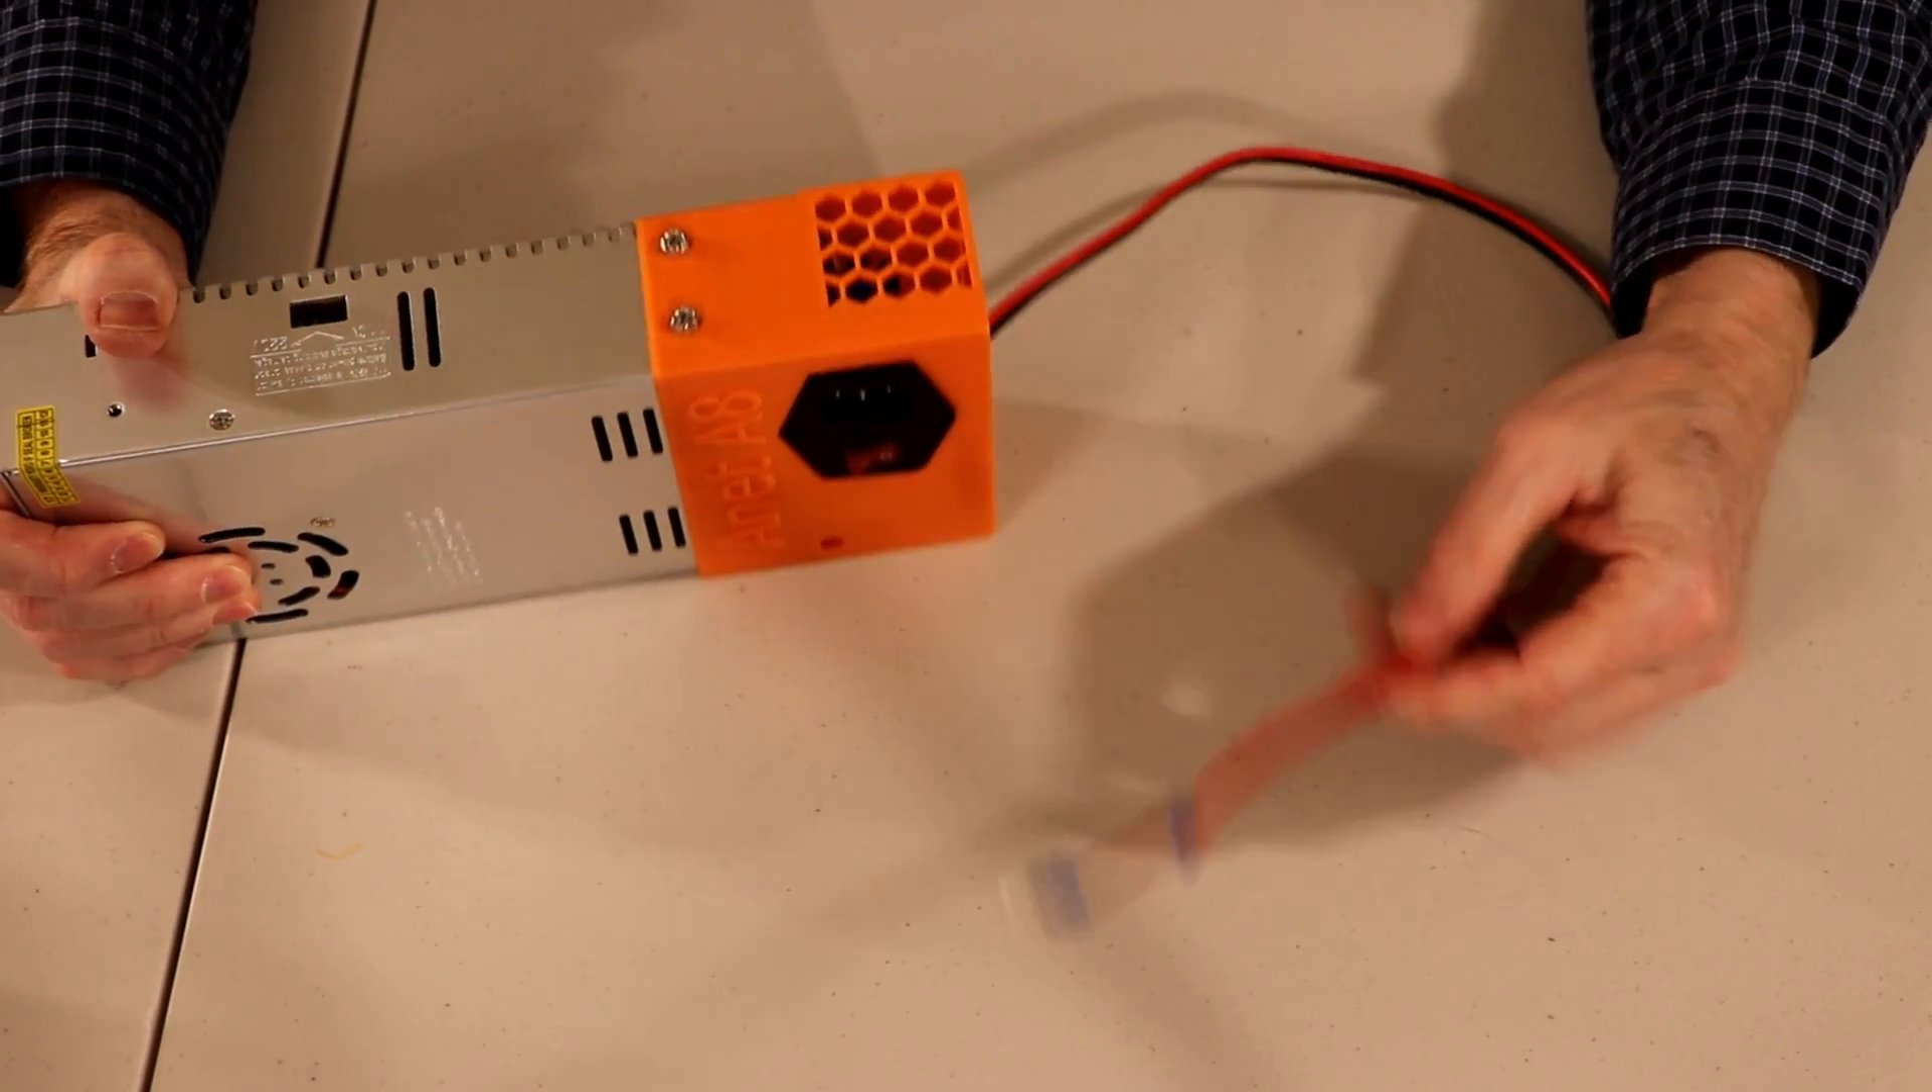I've got my switch and my power supply cover connected up to my power supply.